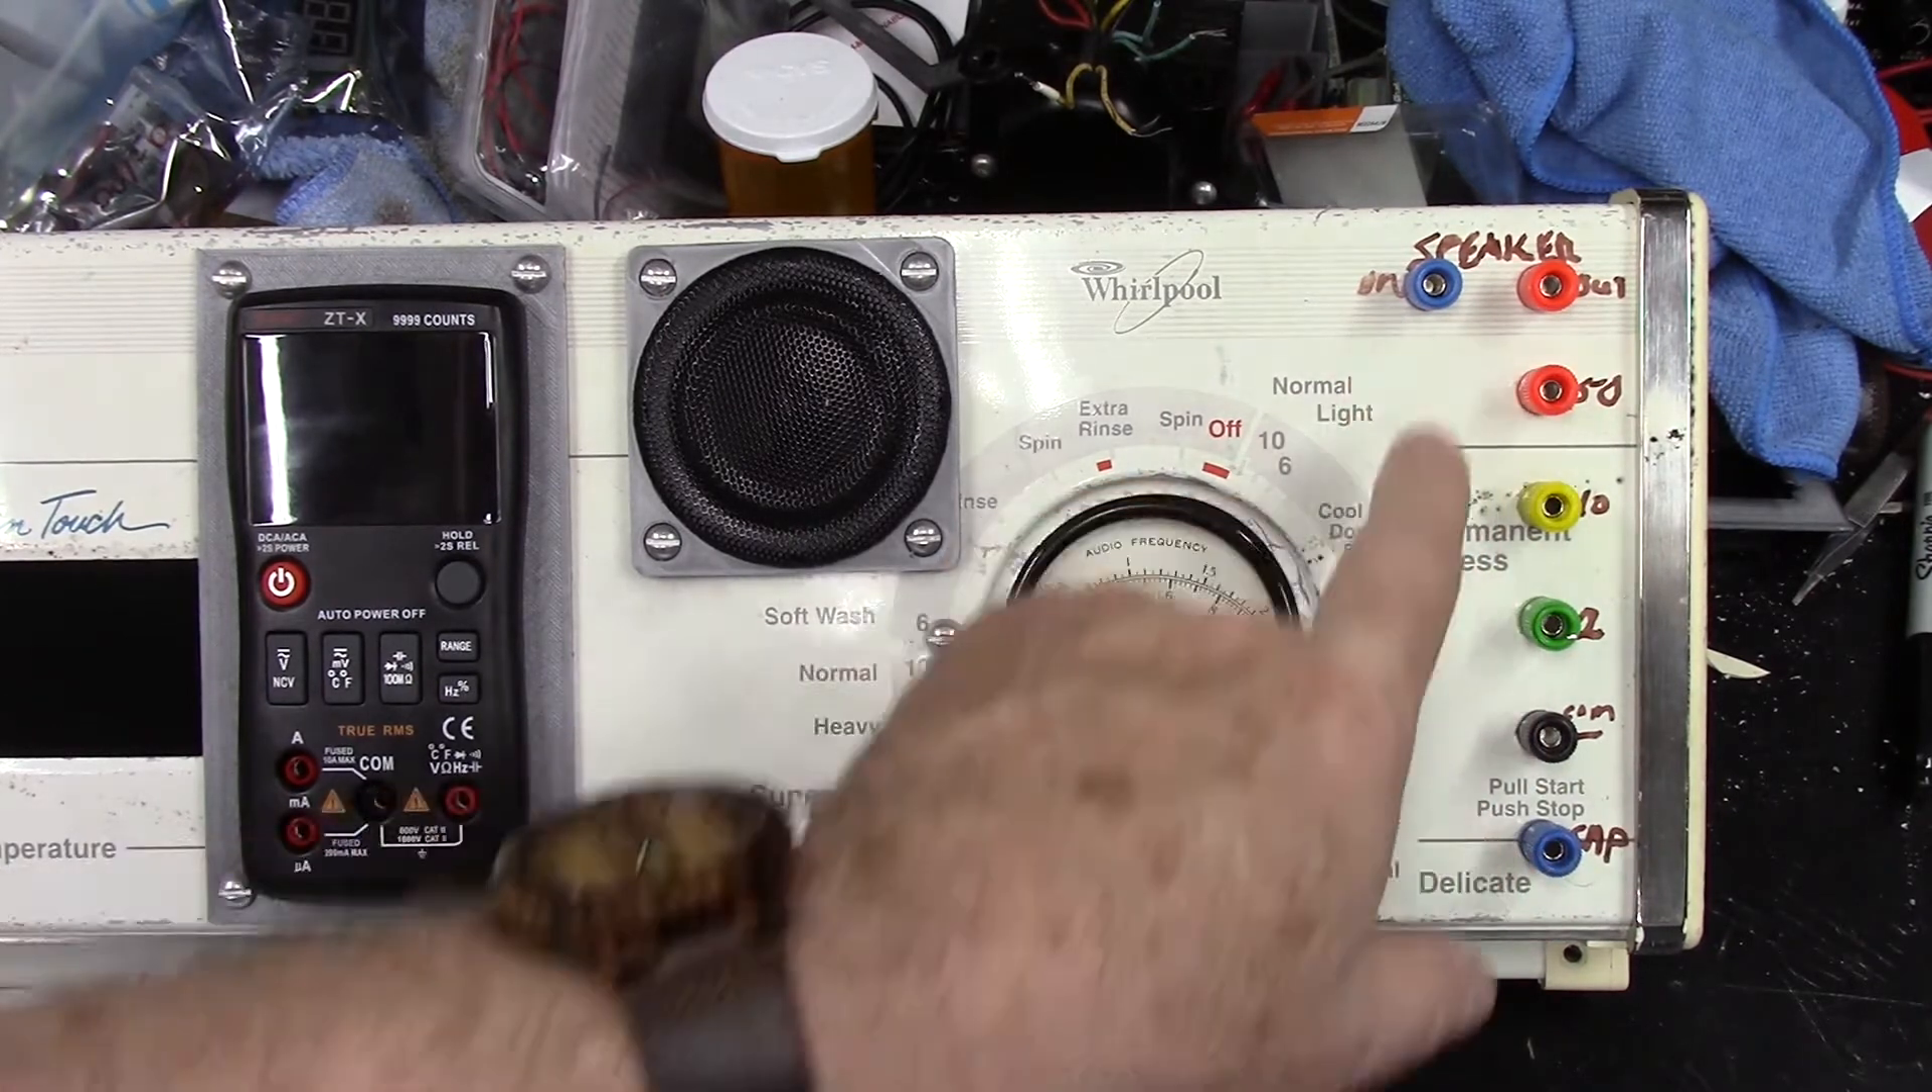I've made some changes since the last recording, and specifically I've added these two additional banana jacks up here, a speaker out and a speaker in.